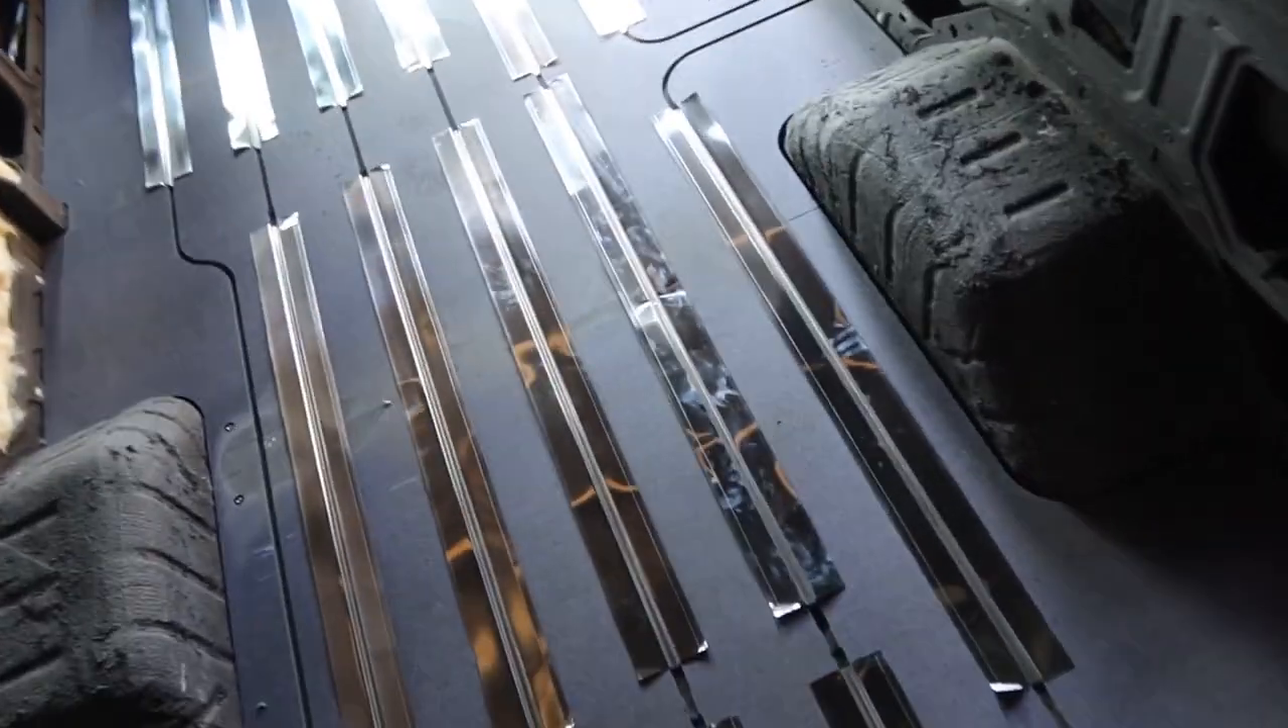Now I have all of the reflector plates in now I gotta glue them in.